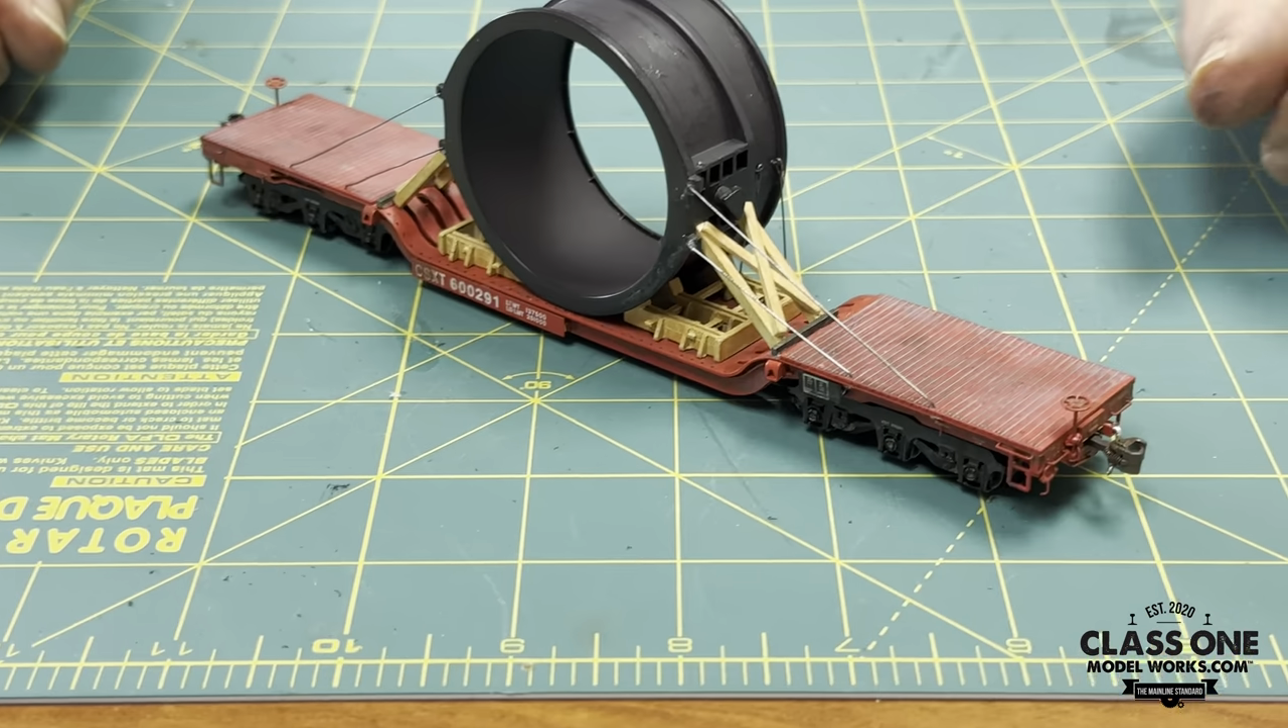All right folks so now we've come to the end of our install and our assembly and you can see that this really looks nice with all the tie downs on here and the cribbing in place.